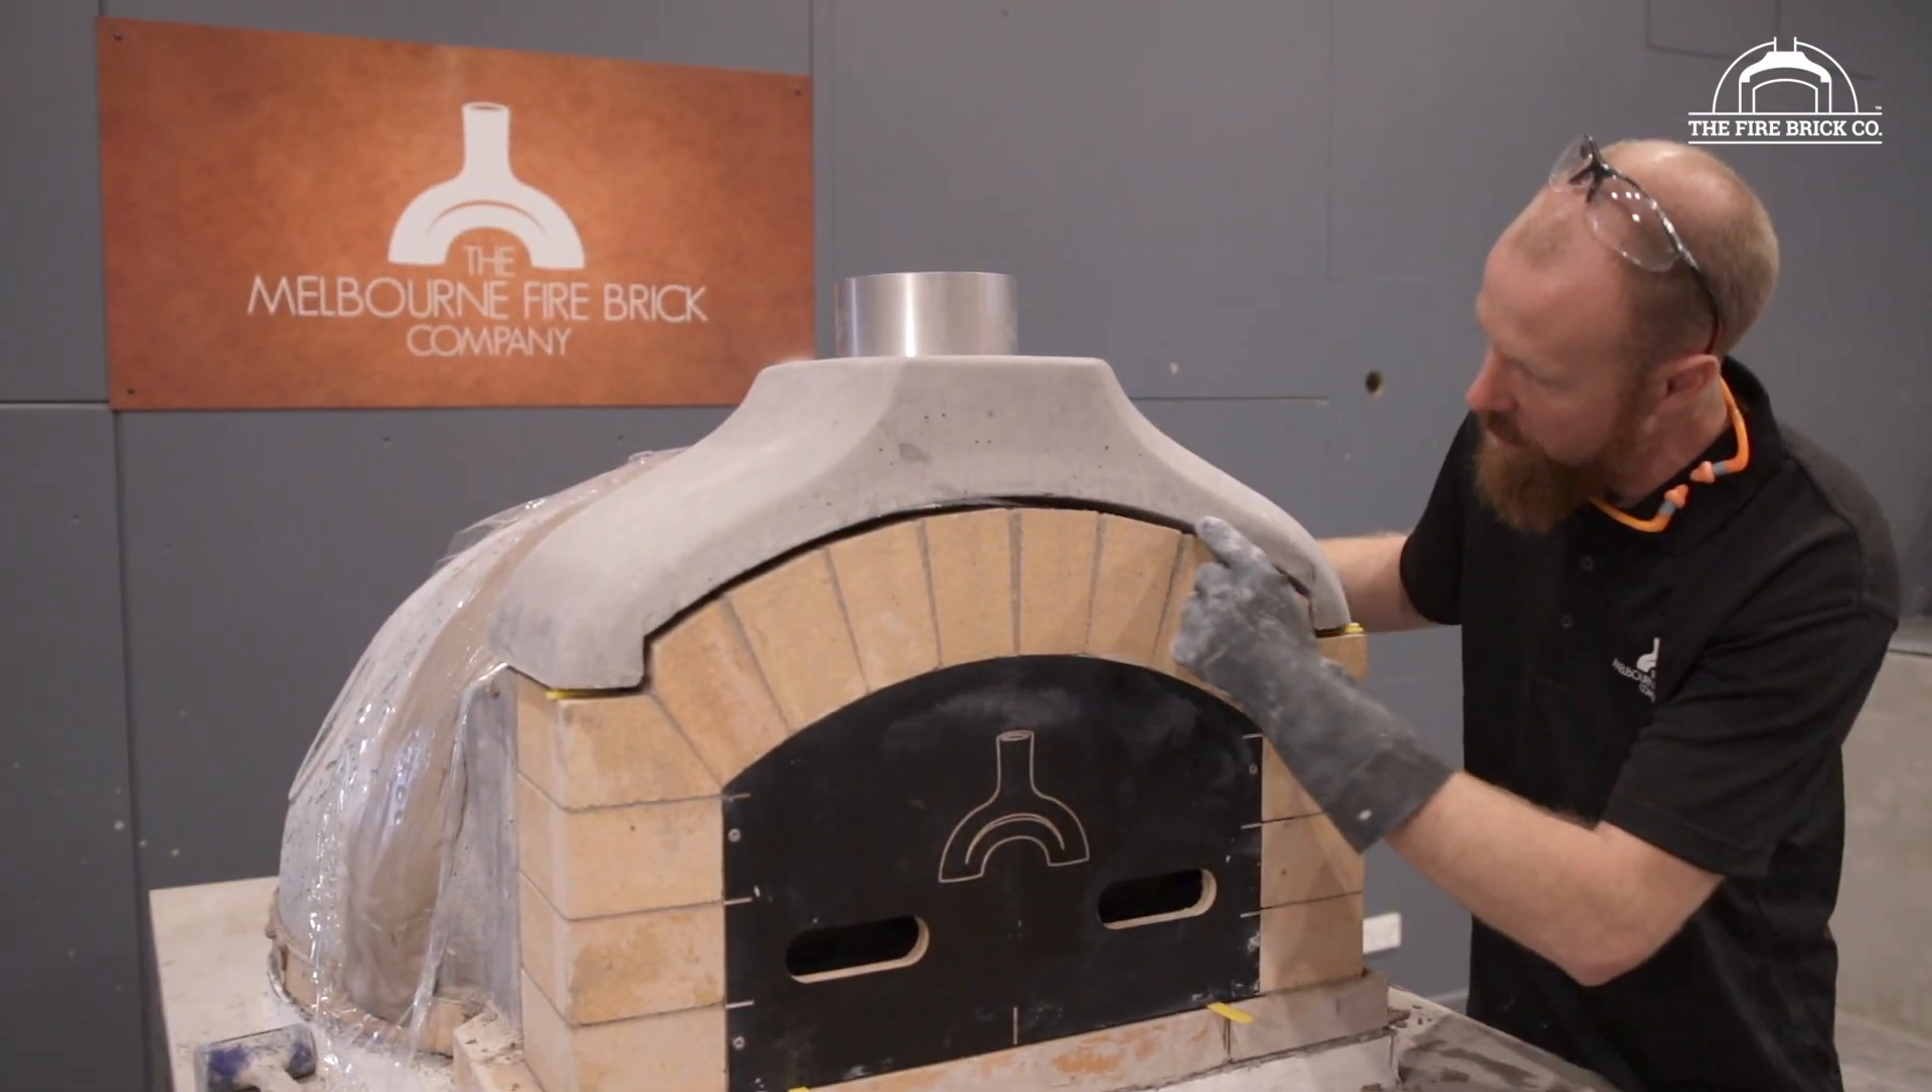So I'm looking at this and I can see I've got a nice, well, I've got quite a big gap across the top here.